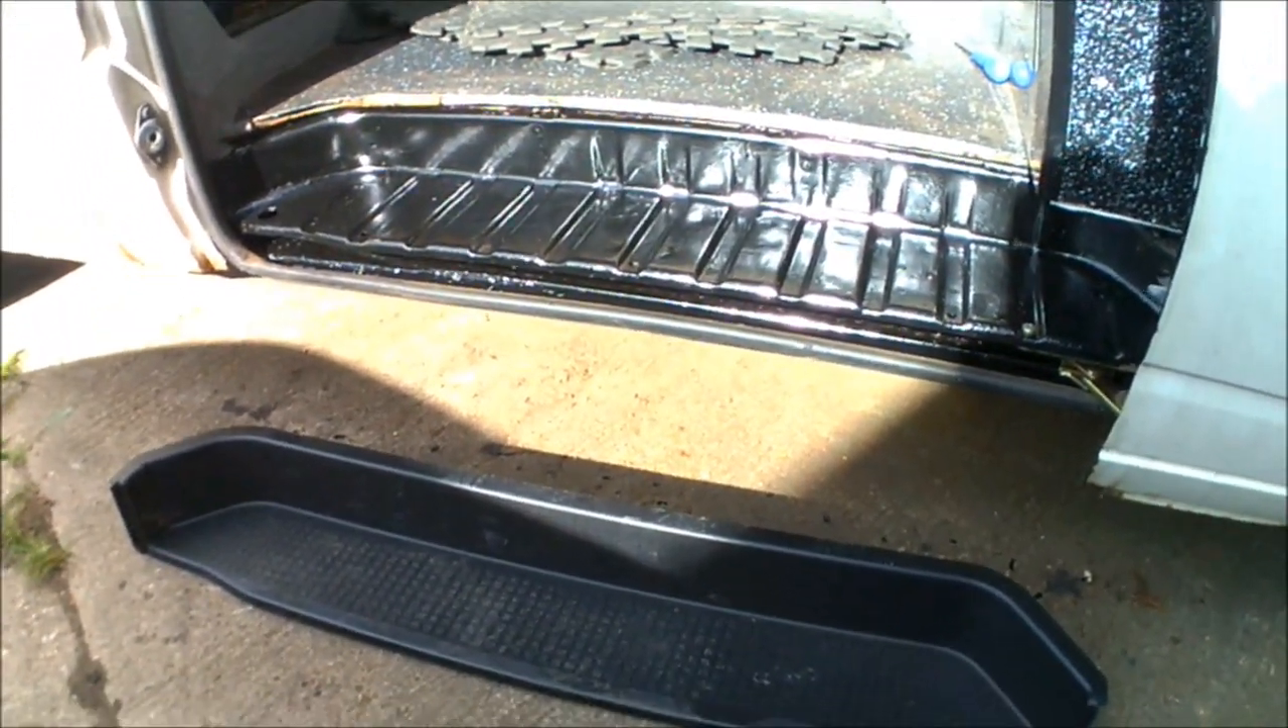So the only thing i've got left to do now Literally is just fit the plastic step on the top.